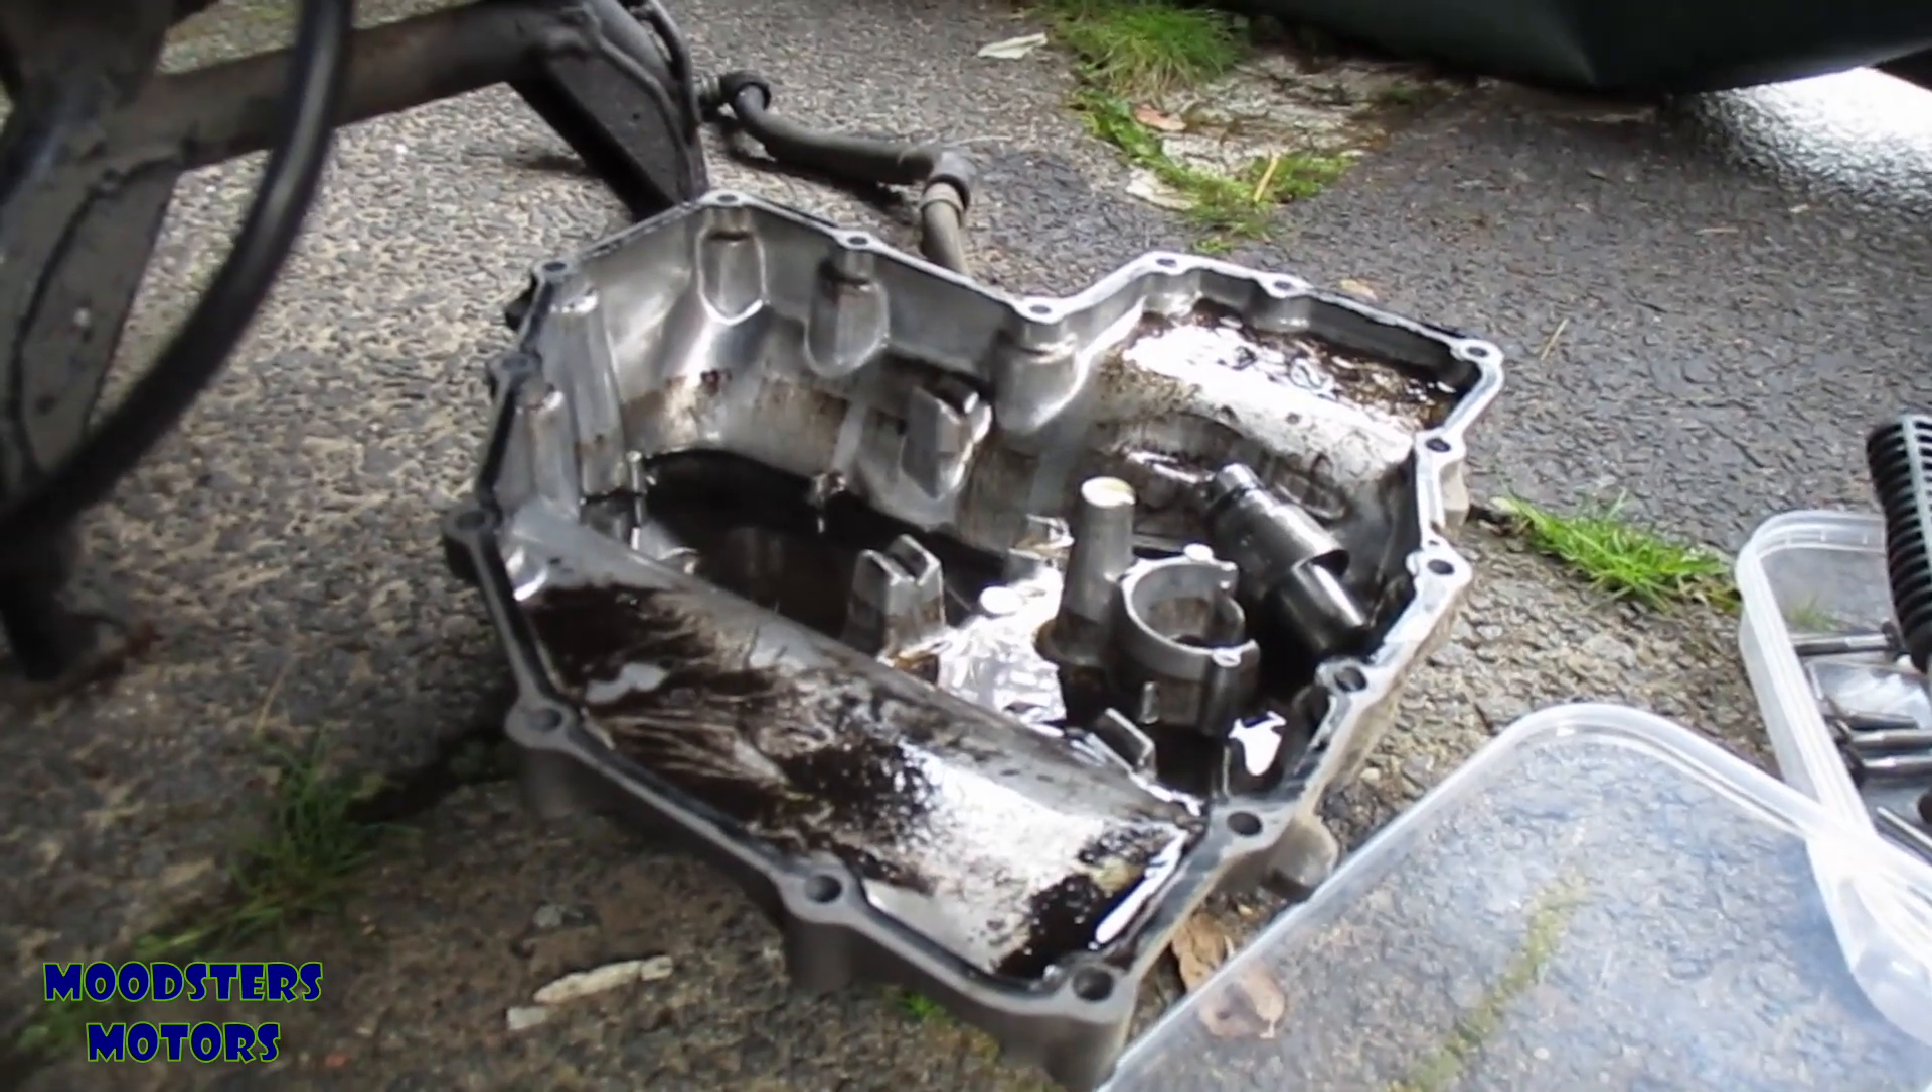I've removed the sump pan from the bike.